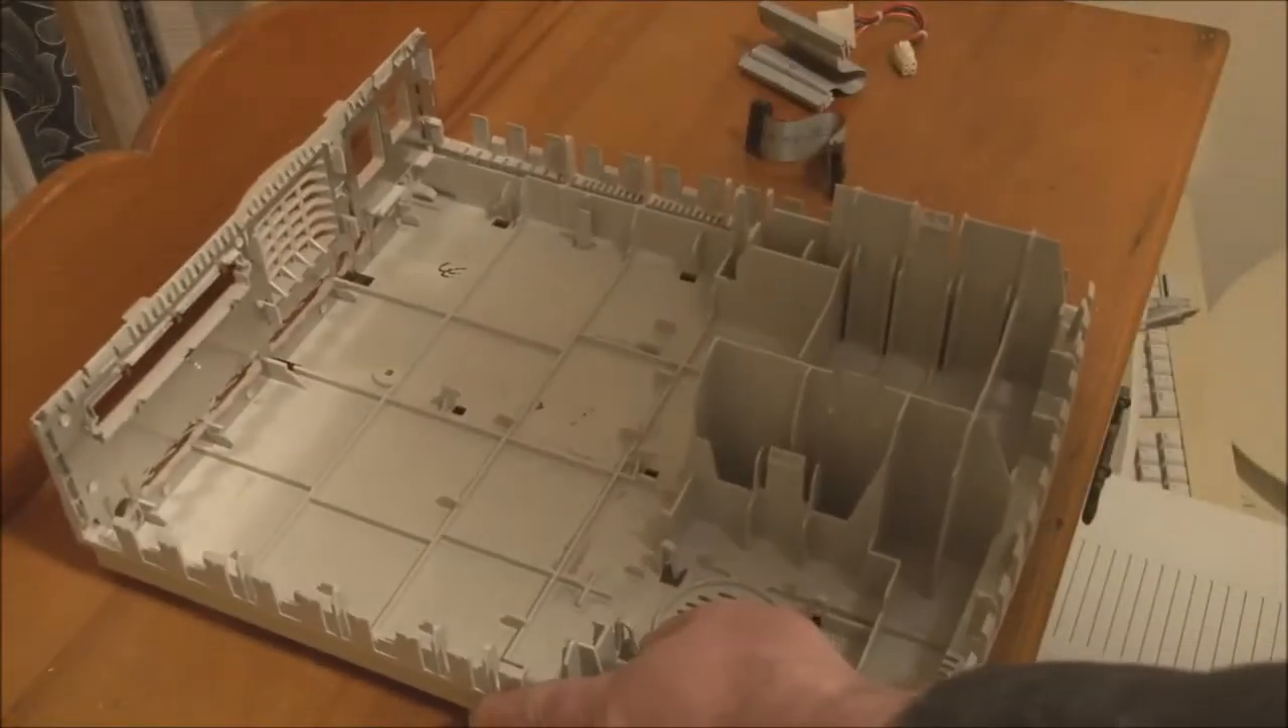So the machine is now completely disassembled.